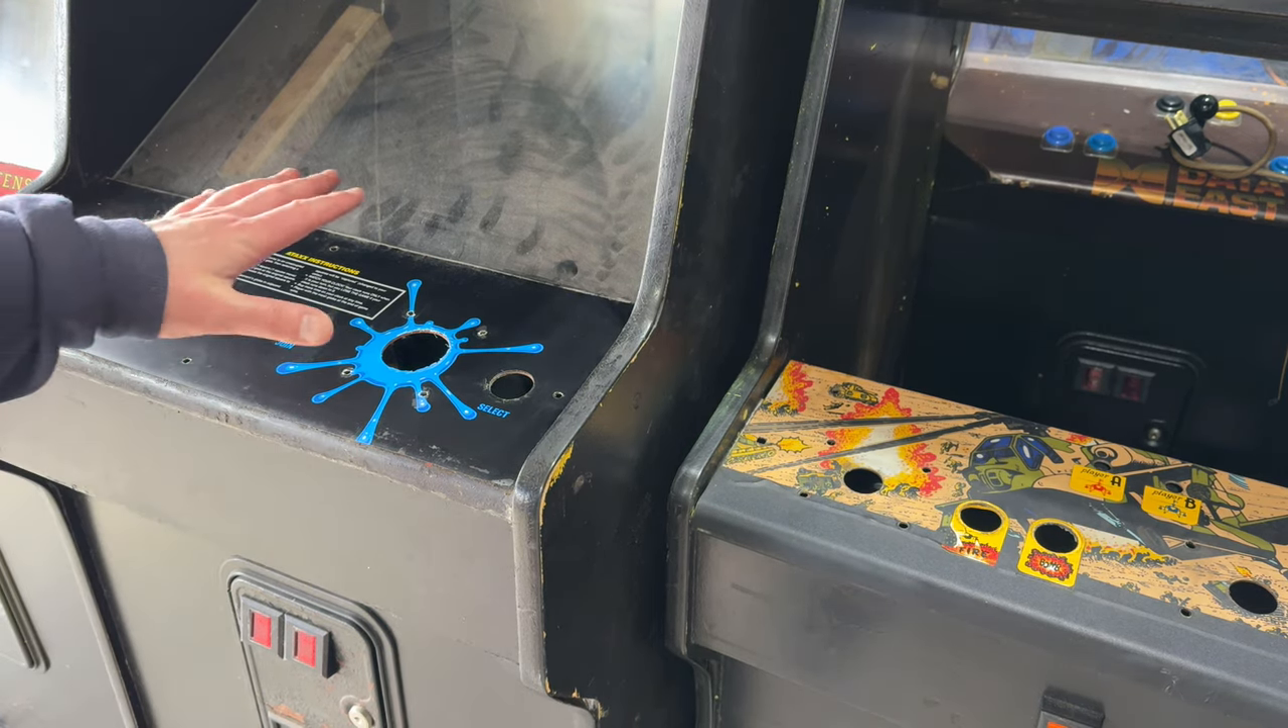Now I already removed all of the old joysticks and buttons.